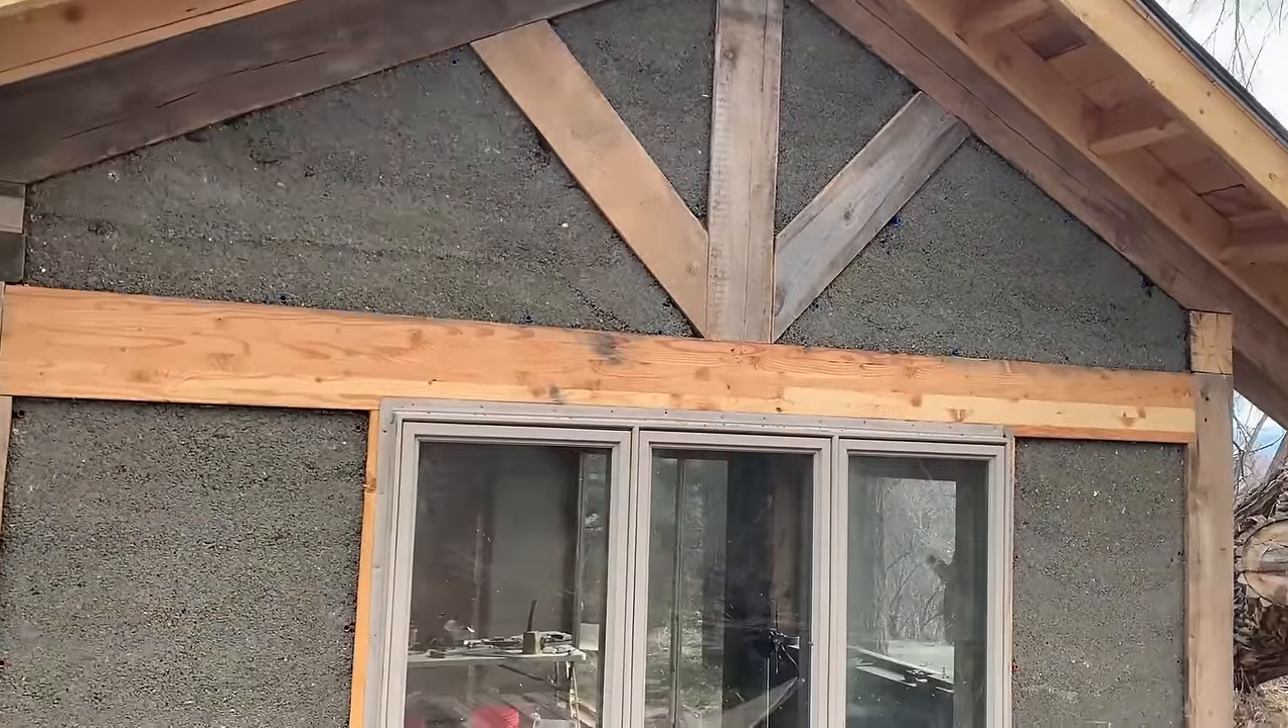This room is done. I've just stripped the forms on the outside of the gable end so you can see what that looks like.